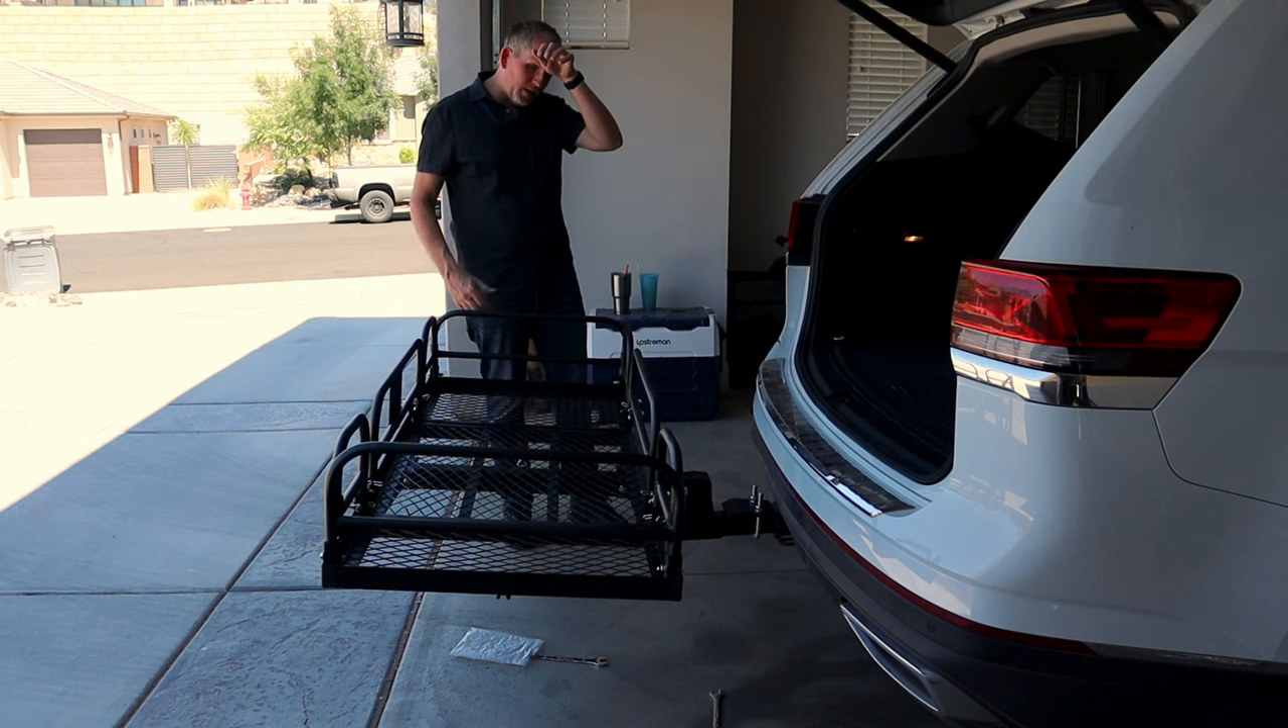Let's open up the back of the vehicle. Make sure it's going to clear. Nicely clears the cargo rack.